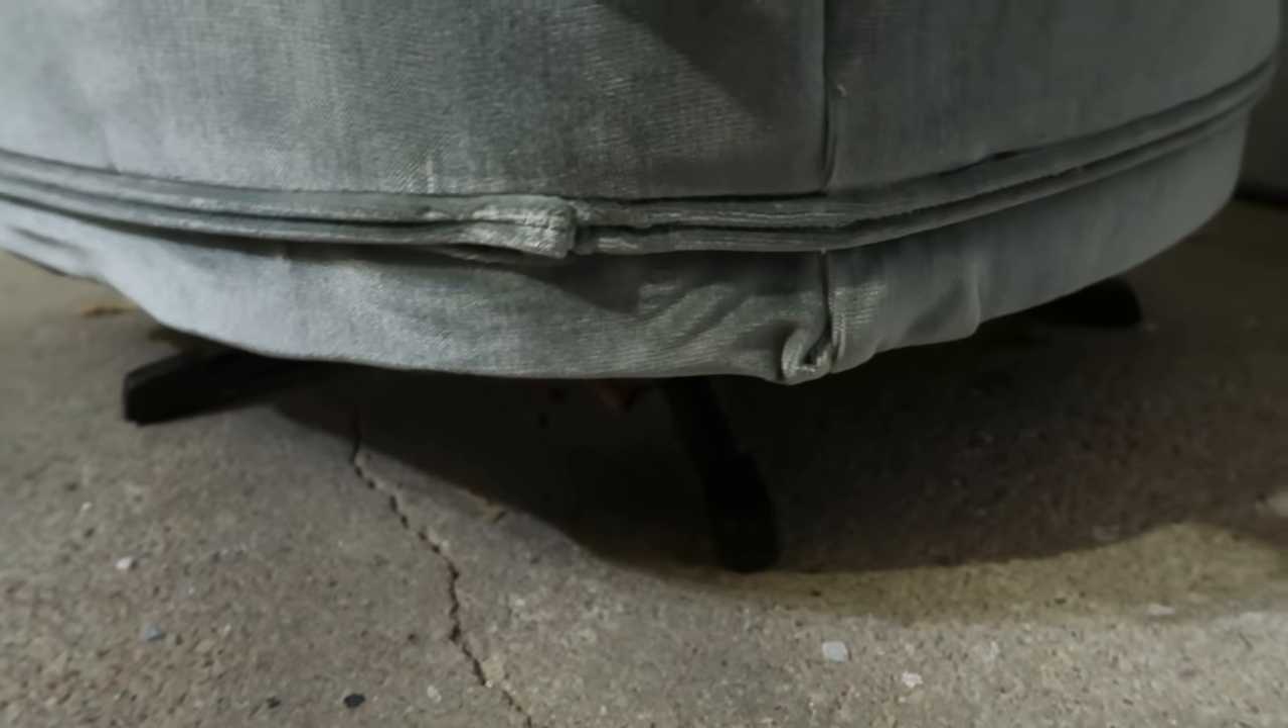That's just where the seam connects anyway, so that's going to be sticking out just a tad bit.